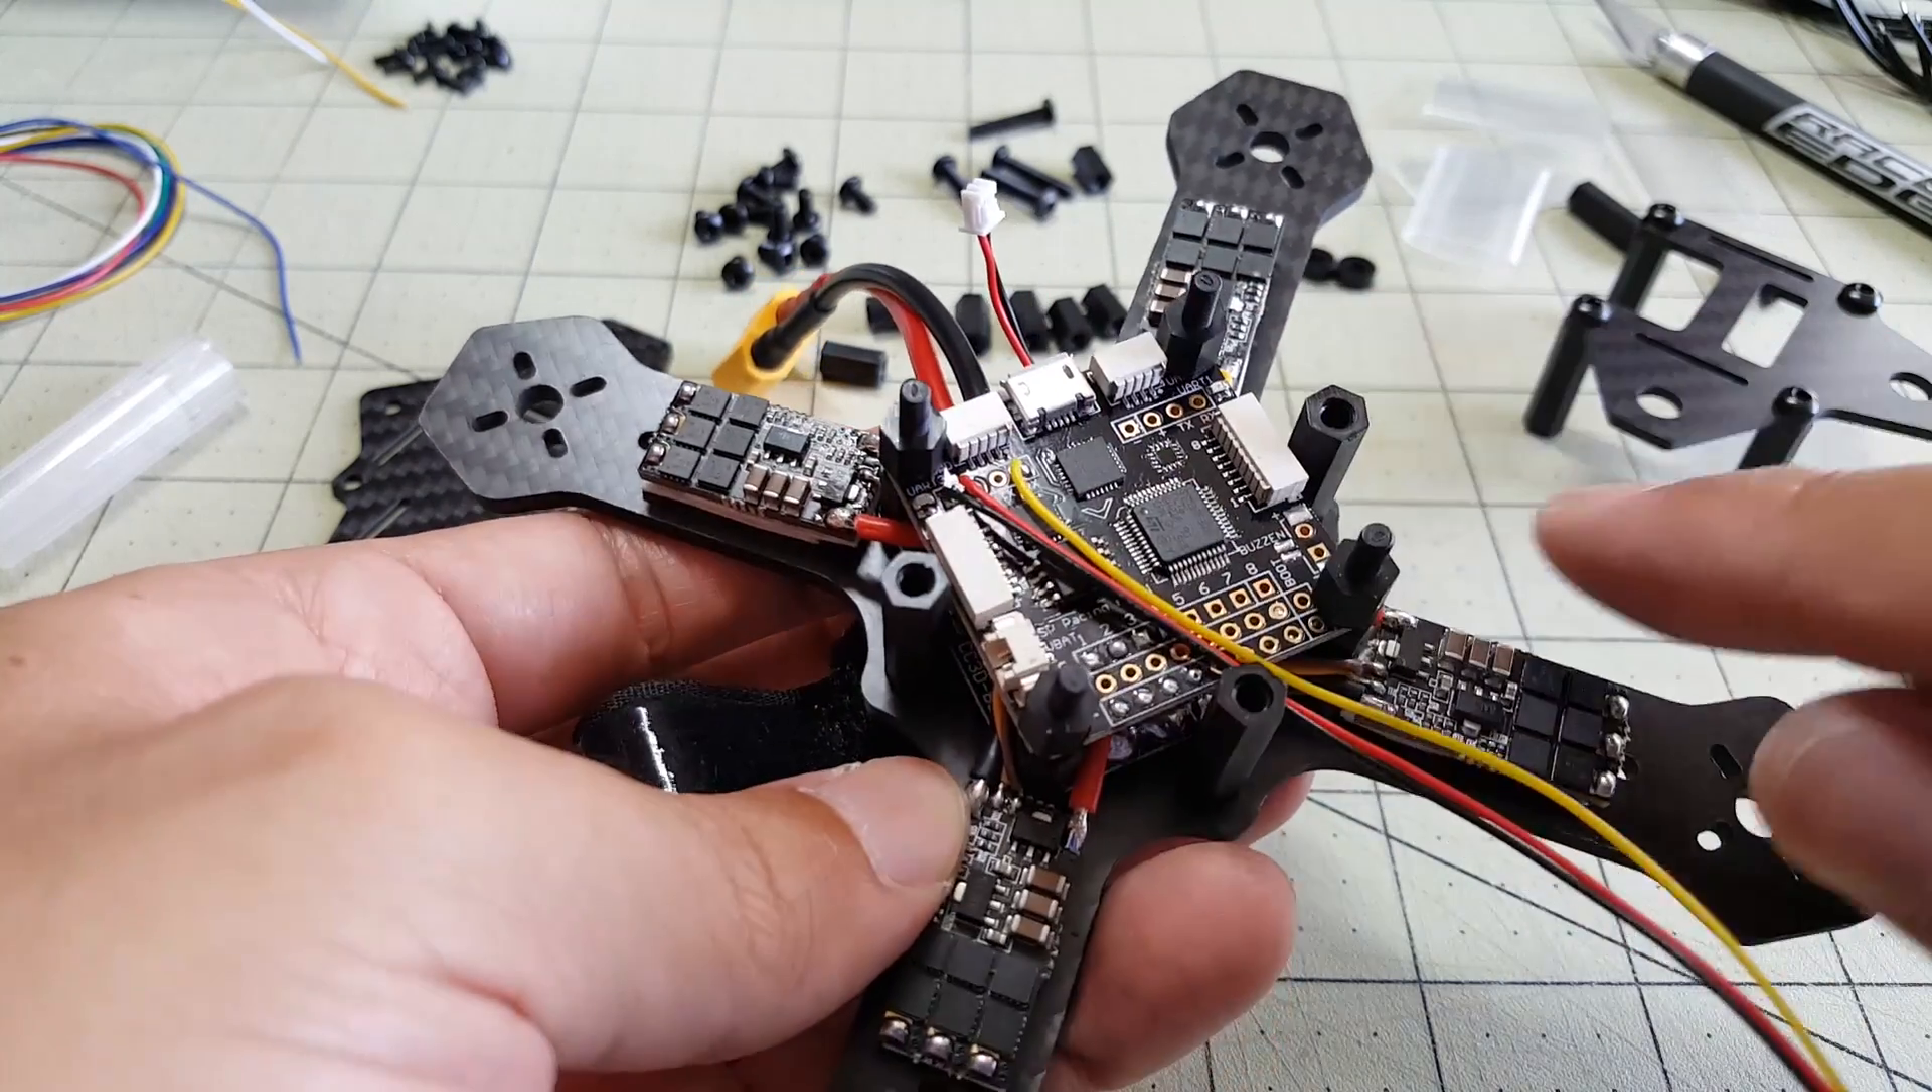Okay guys so I've got my little standoffs here on the four corners of the flight controller and I have these taller standoffs that go down to the main plate.